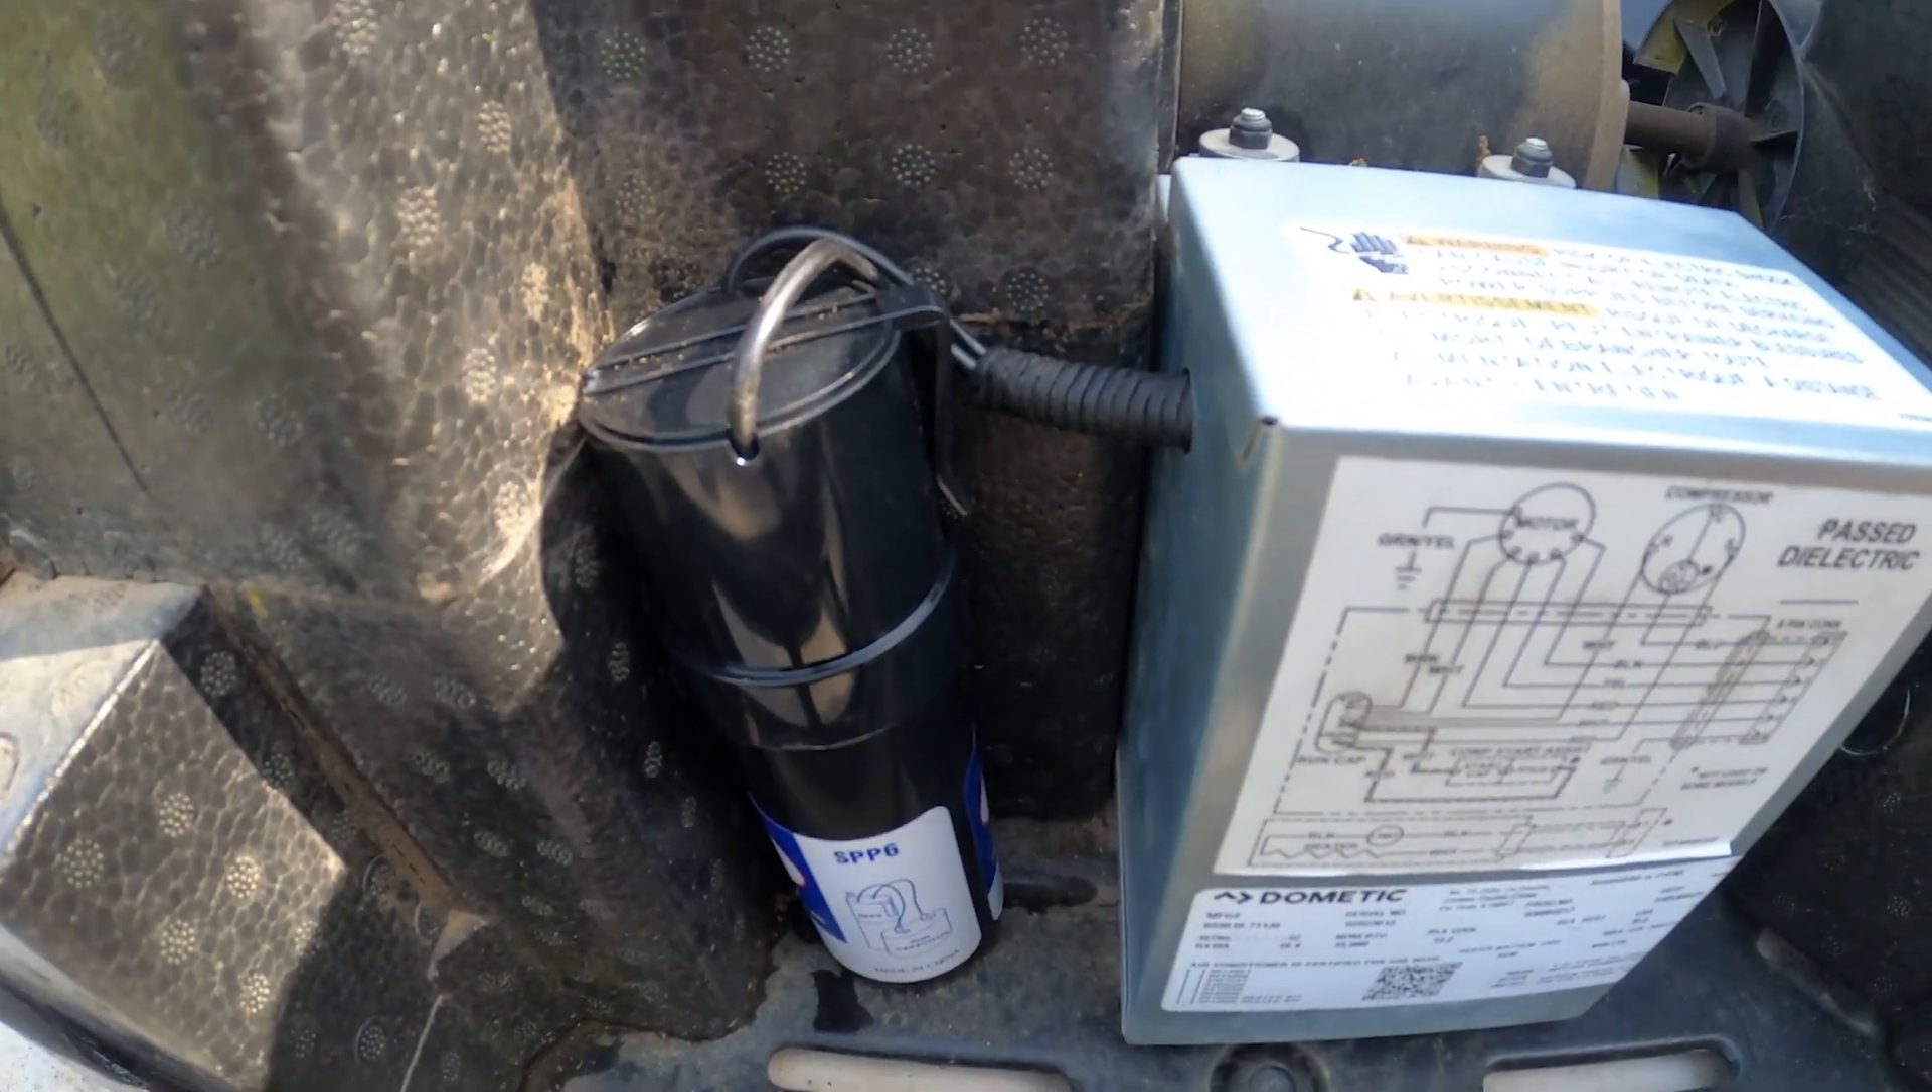So I took a little piece of this wire protective sleeve and I put it on the wire right there going in the hole because I don't want that jagged edge to obviously ground out those wires.